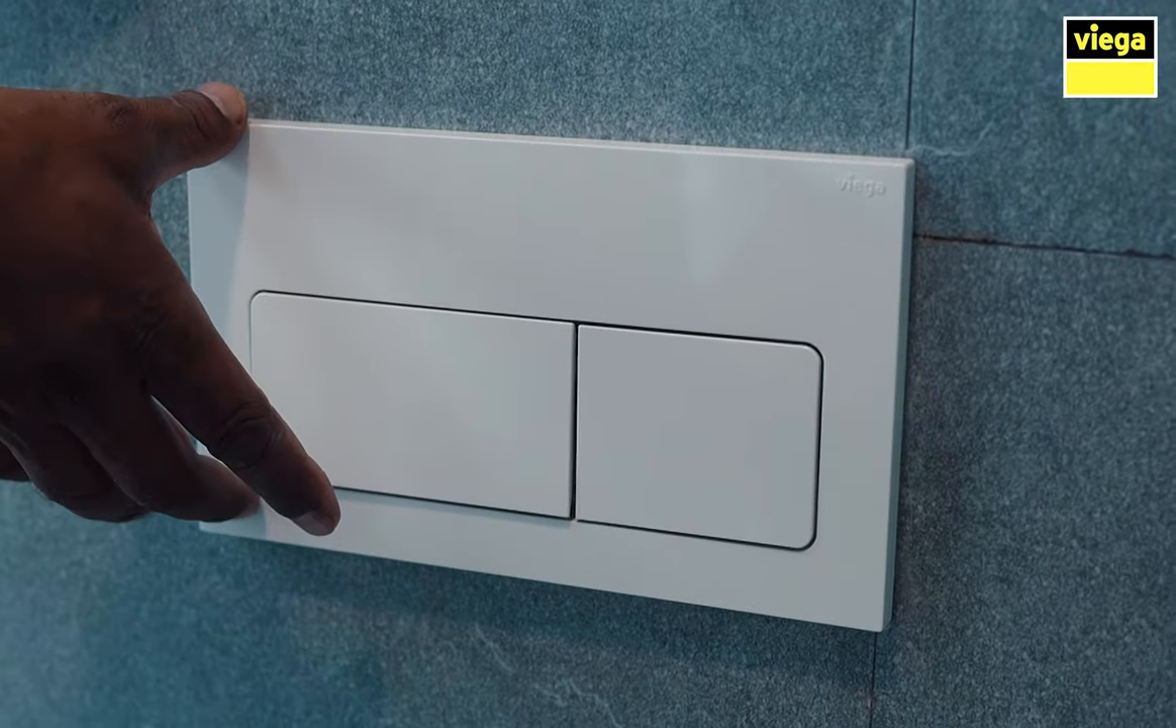अब ये हमारा फ्लश प्लेट कम्प्लीट हो गया।